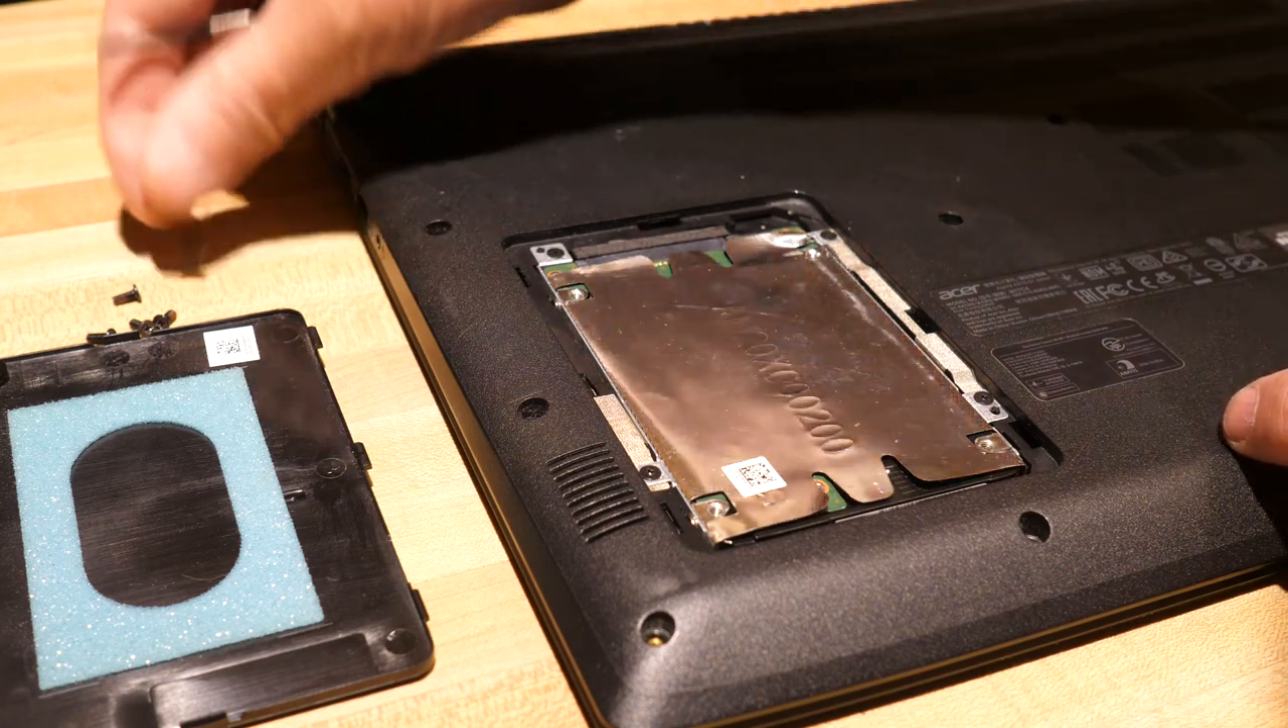In this case I think this one is our hard drive compartment so we'll just just rip that guy out and you can see our nice hard drive right there so we're good to go.